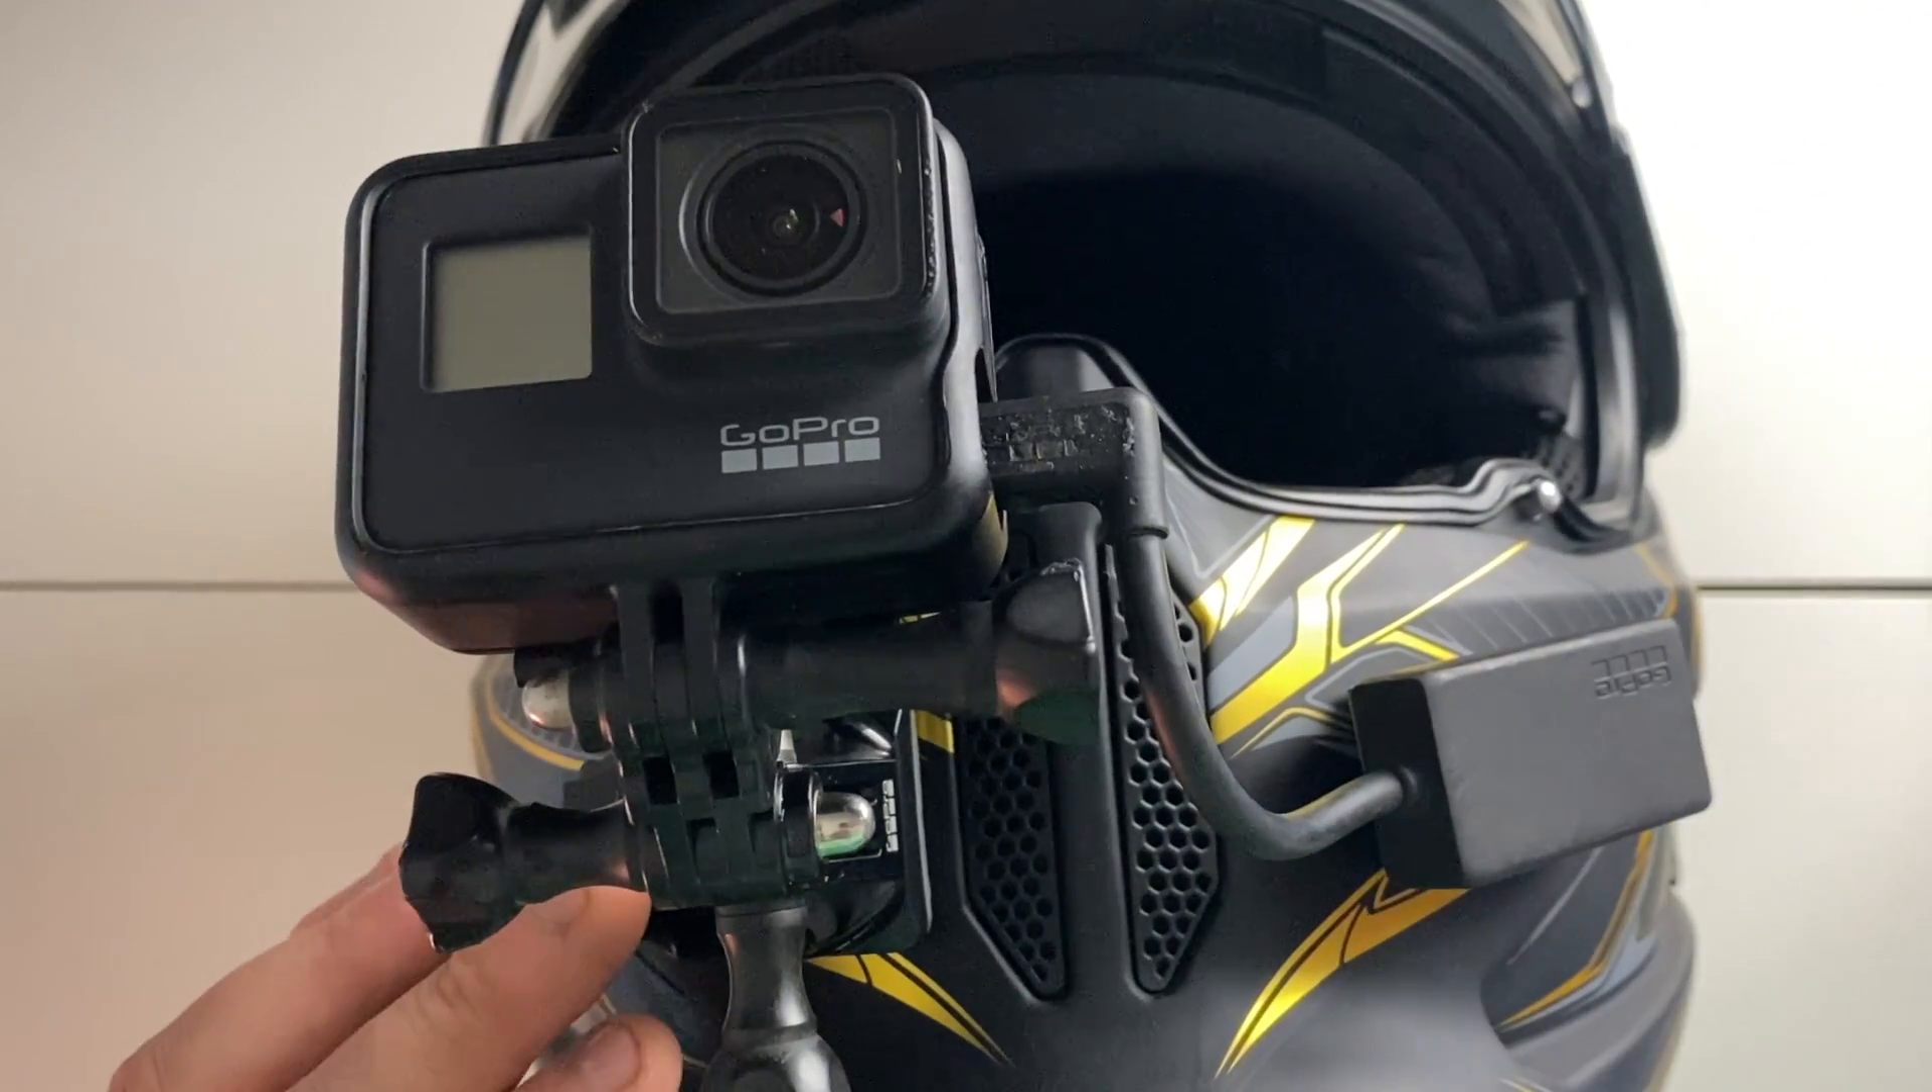Now we've got the camera mounted. And we've got the audio adapter mounted.